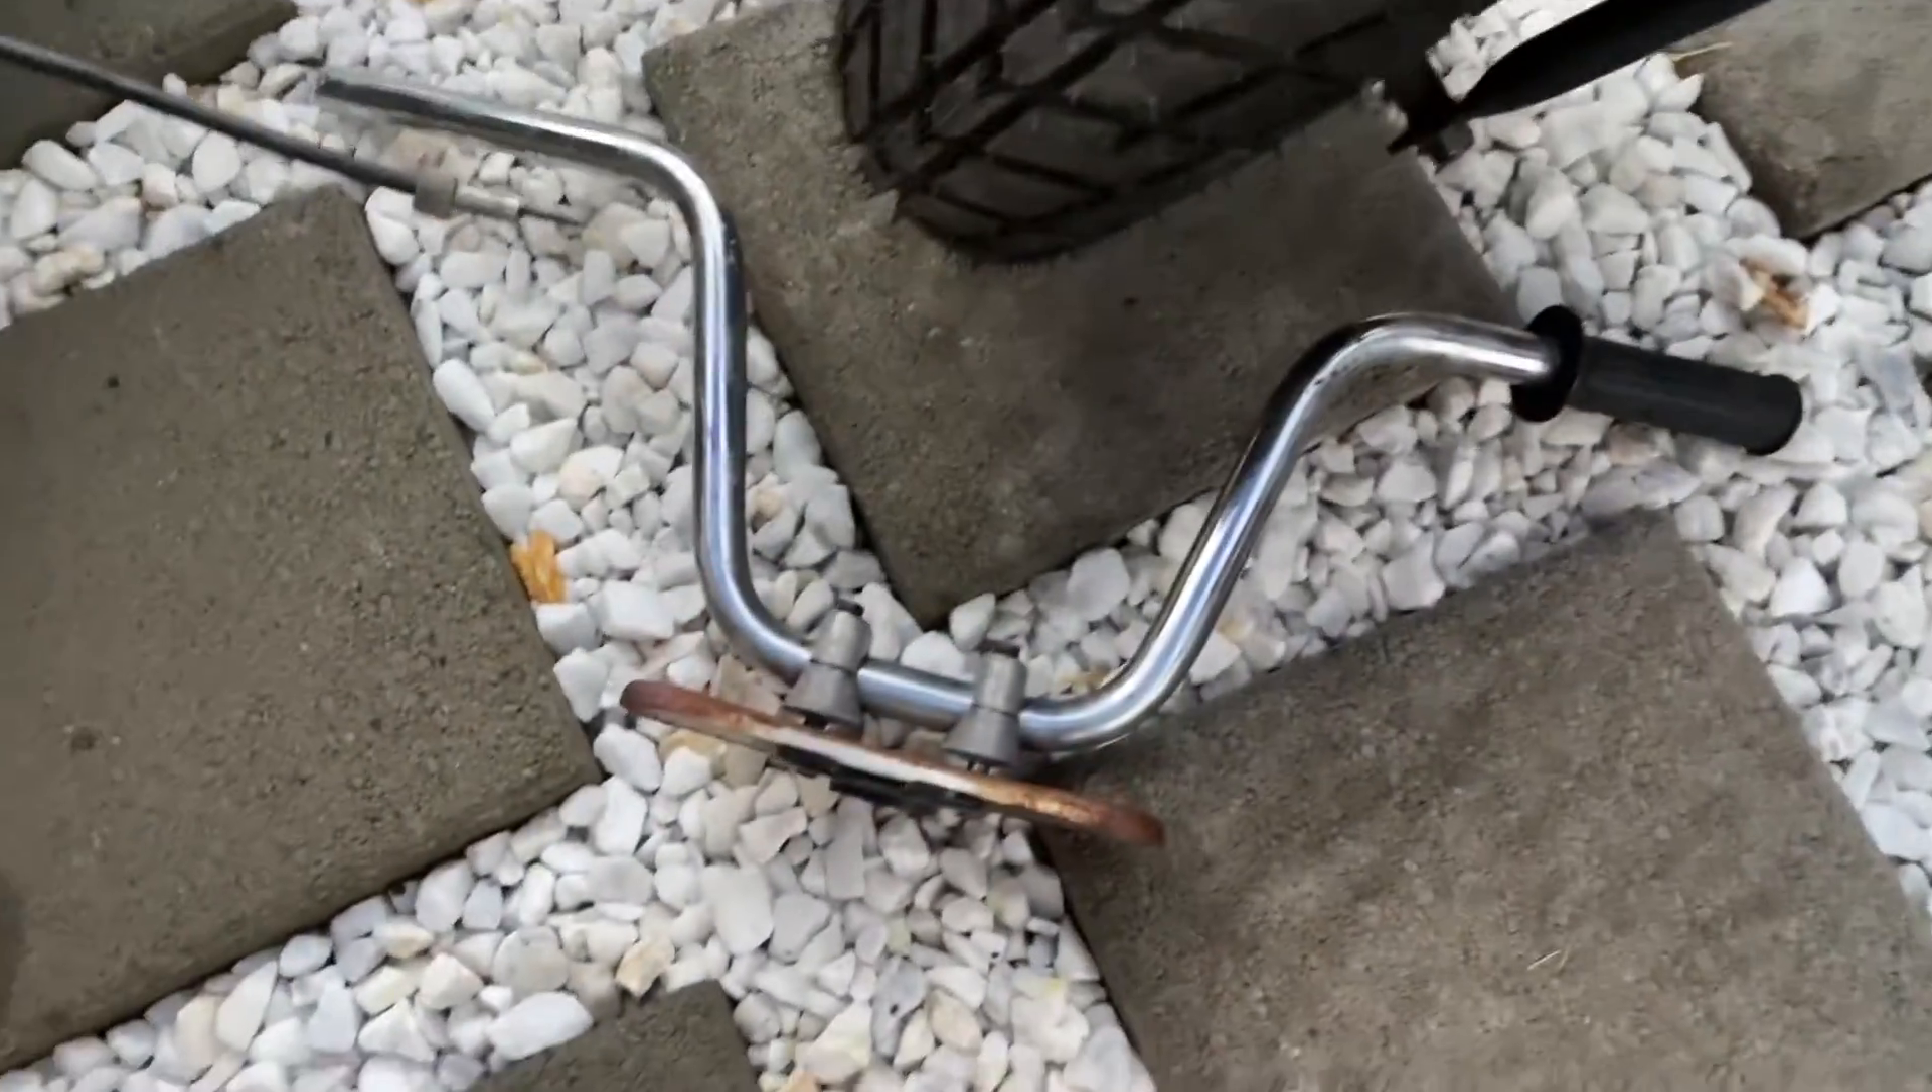I just took off the handlebars and the little bracket.